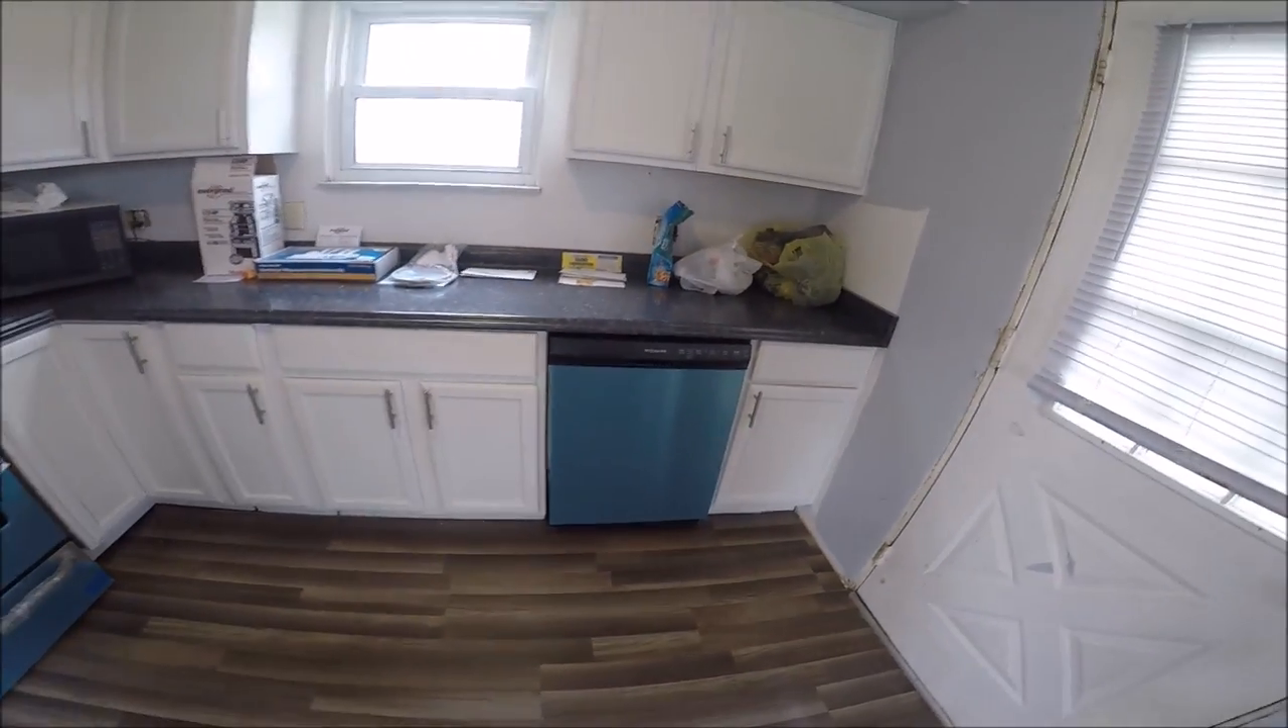Uh, like I said before, I've got this dishwasher all installed and ready to go. It's mounted where it needs to be.